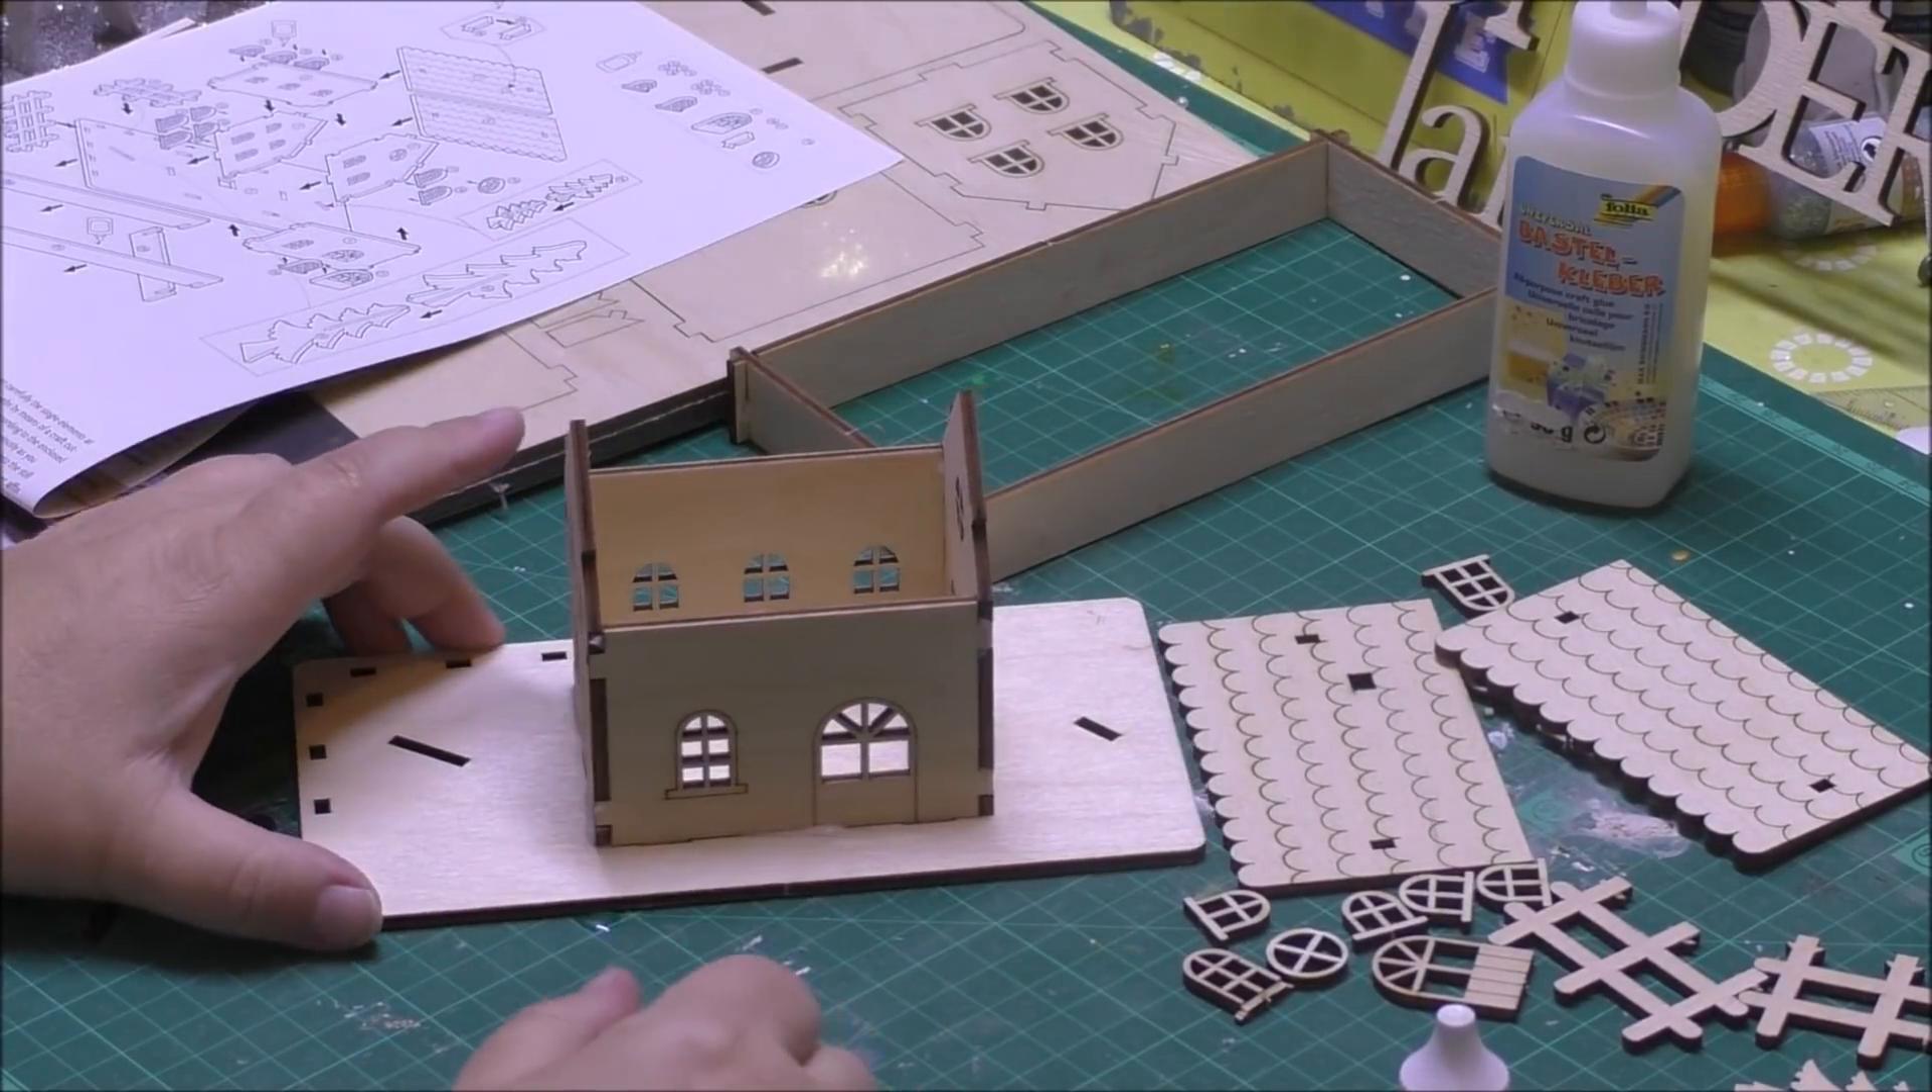Ich habe dann jetzt hier die ersten teile schon mal zusammengesteckt ein bisschen kleber mit dran und jetzt kommt noch das dach.